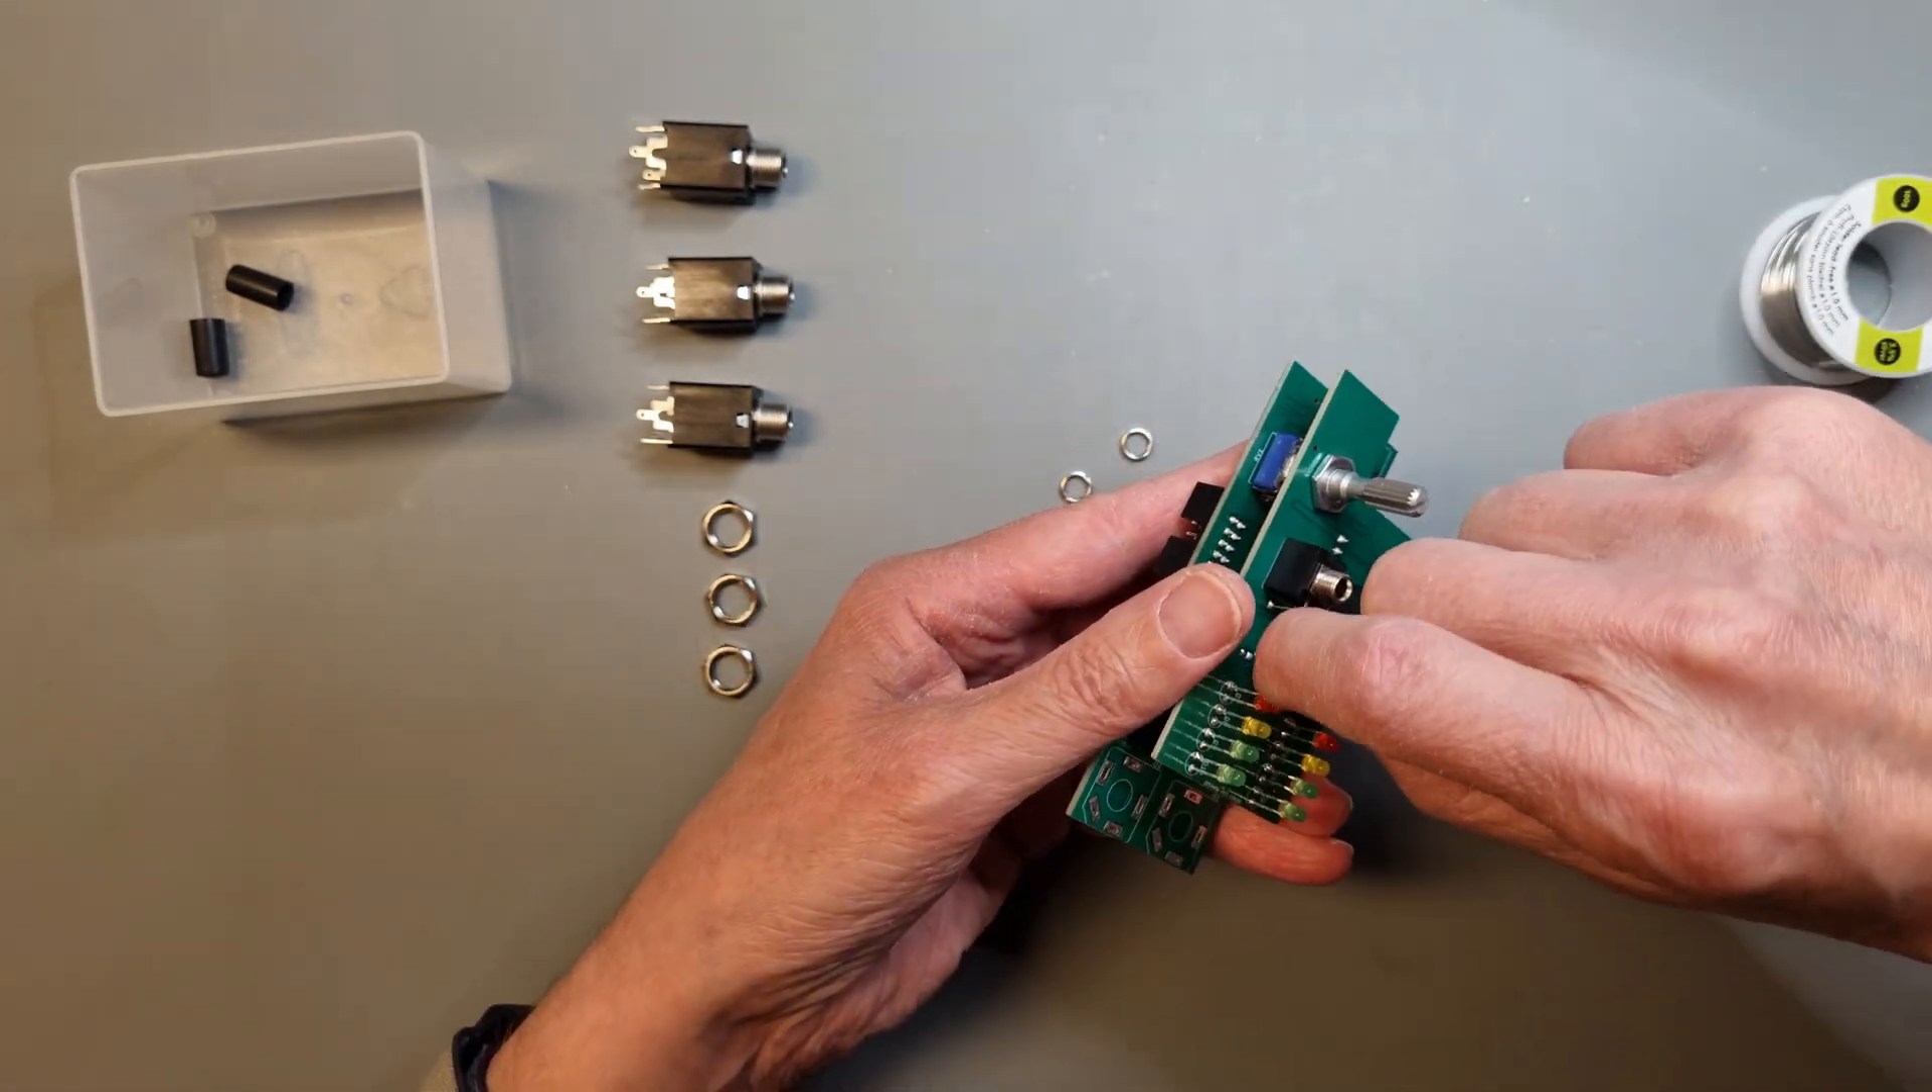The module is almost finished now and the last step is to put the boards together and attach the TRS jacks.